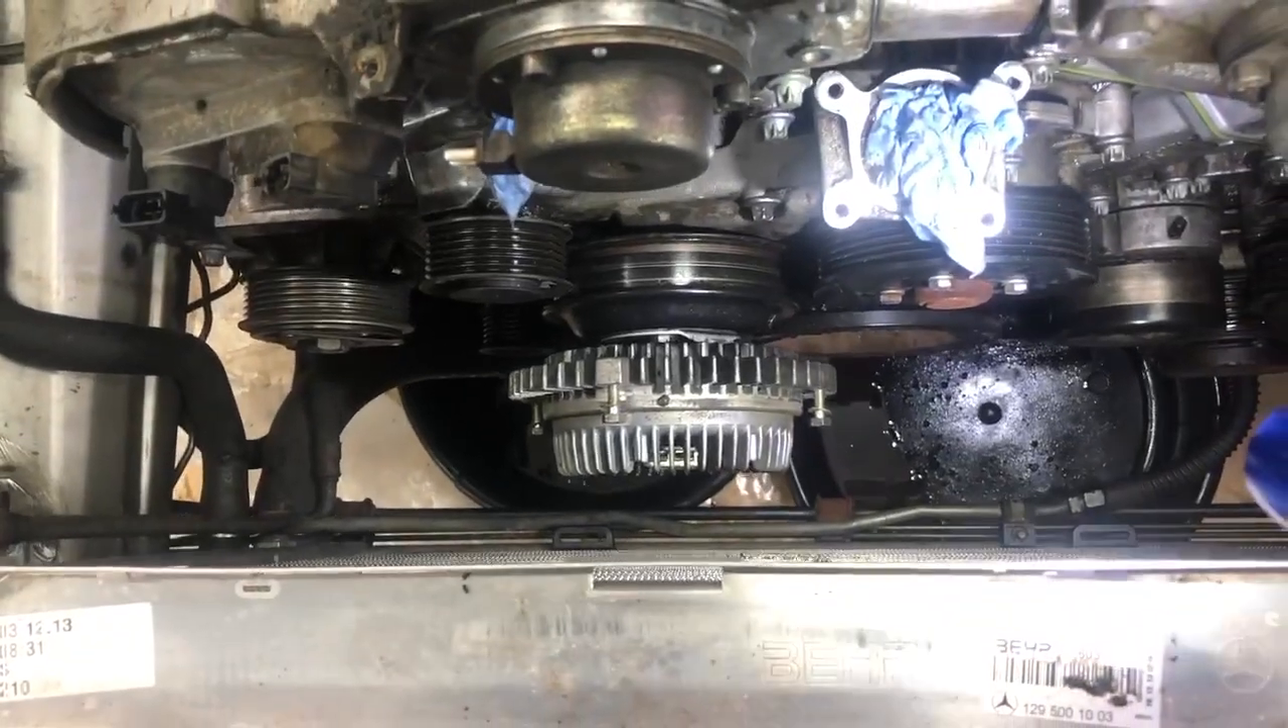I removed the fan itself but not the fan clutch over there which was kind of a pain.